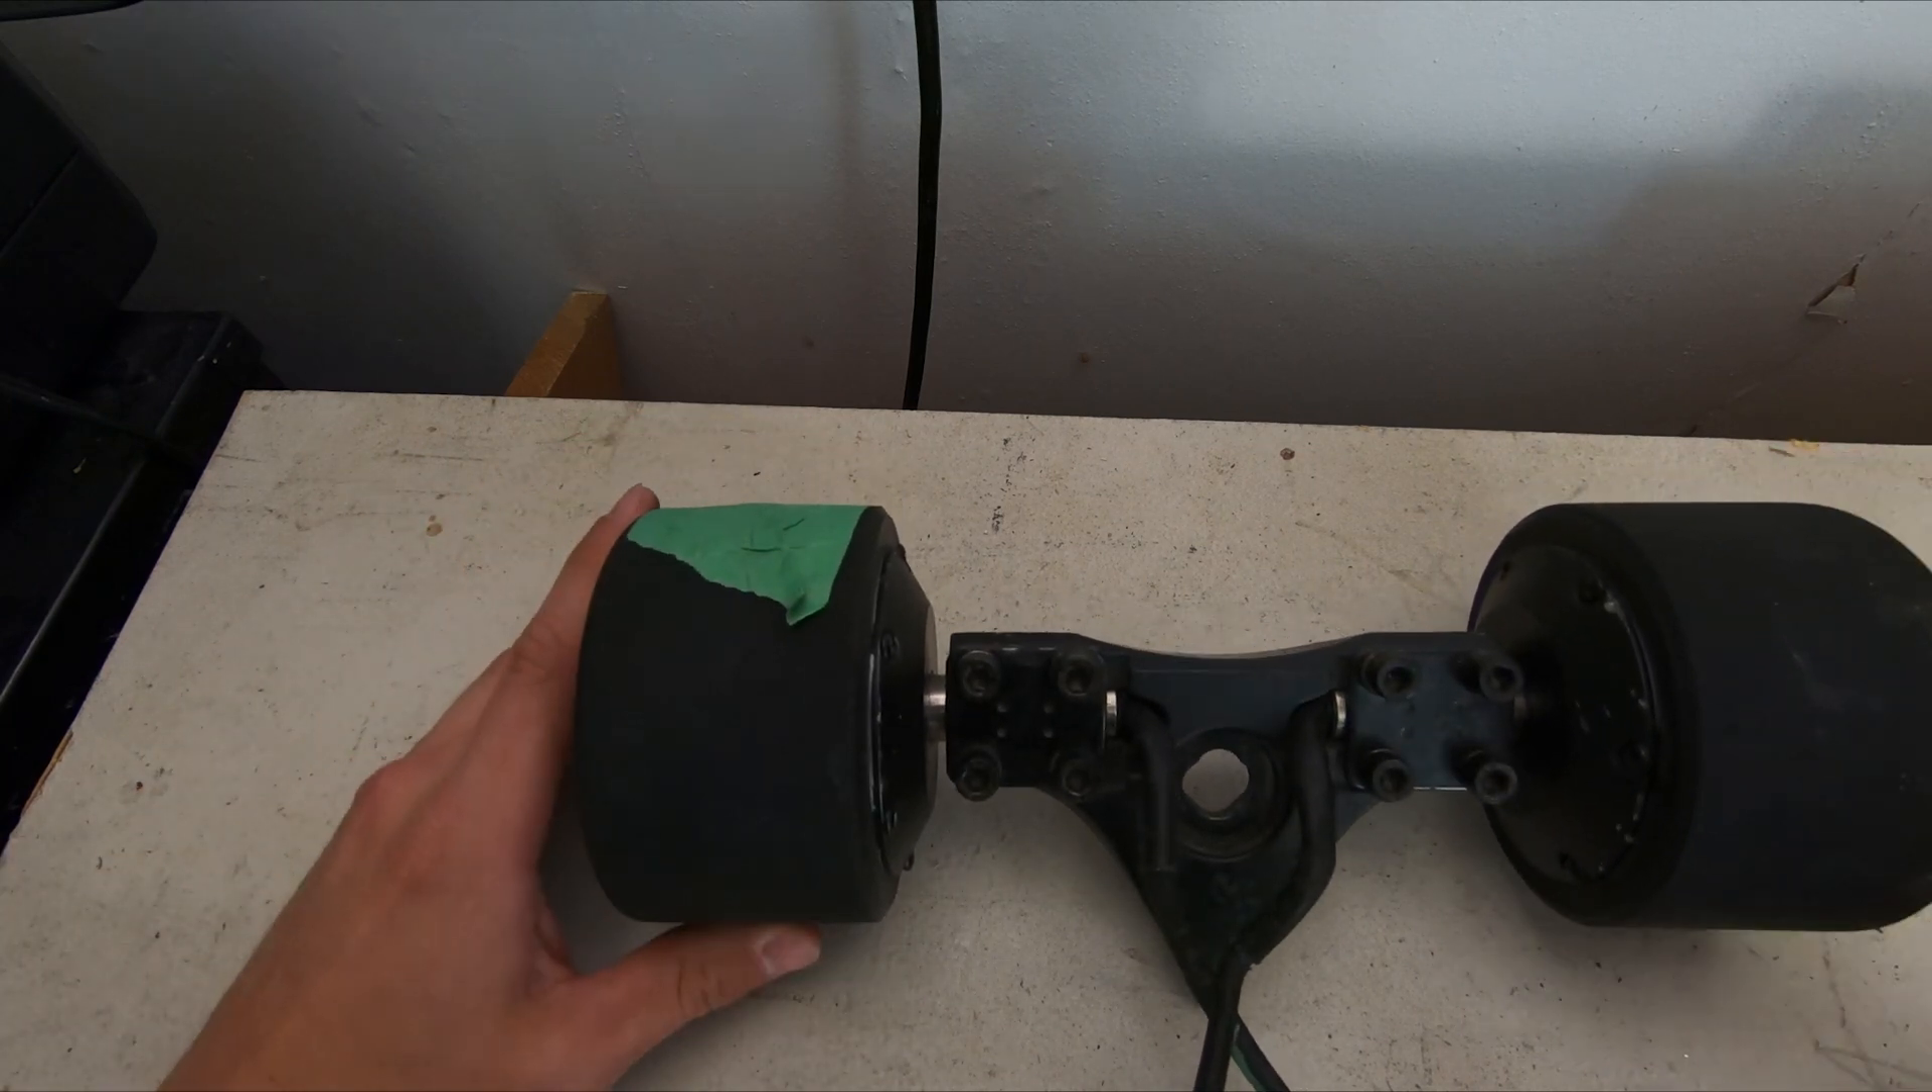Now that we have the rear drive assembly off of the board, we can begin taking off each of the motors.